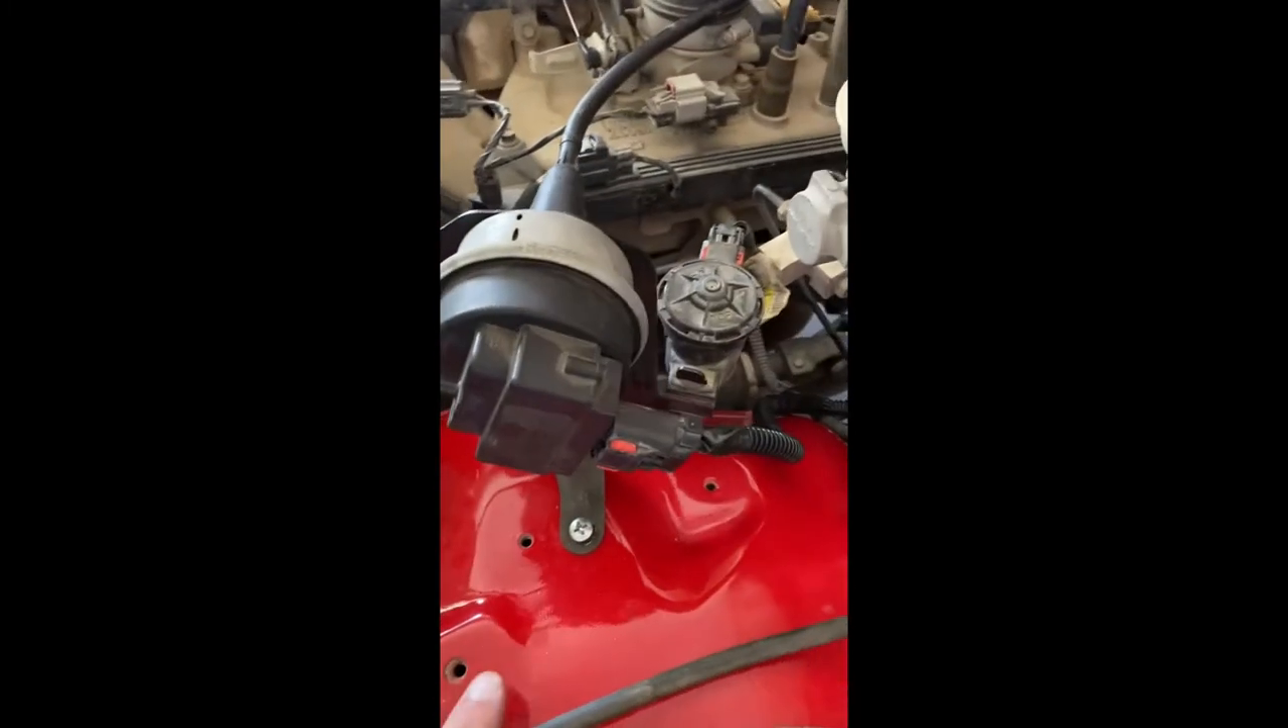I installed the servo unit here. You can see the bracket. I put a number 14 sheet metal screw there.